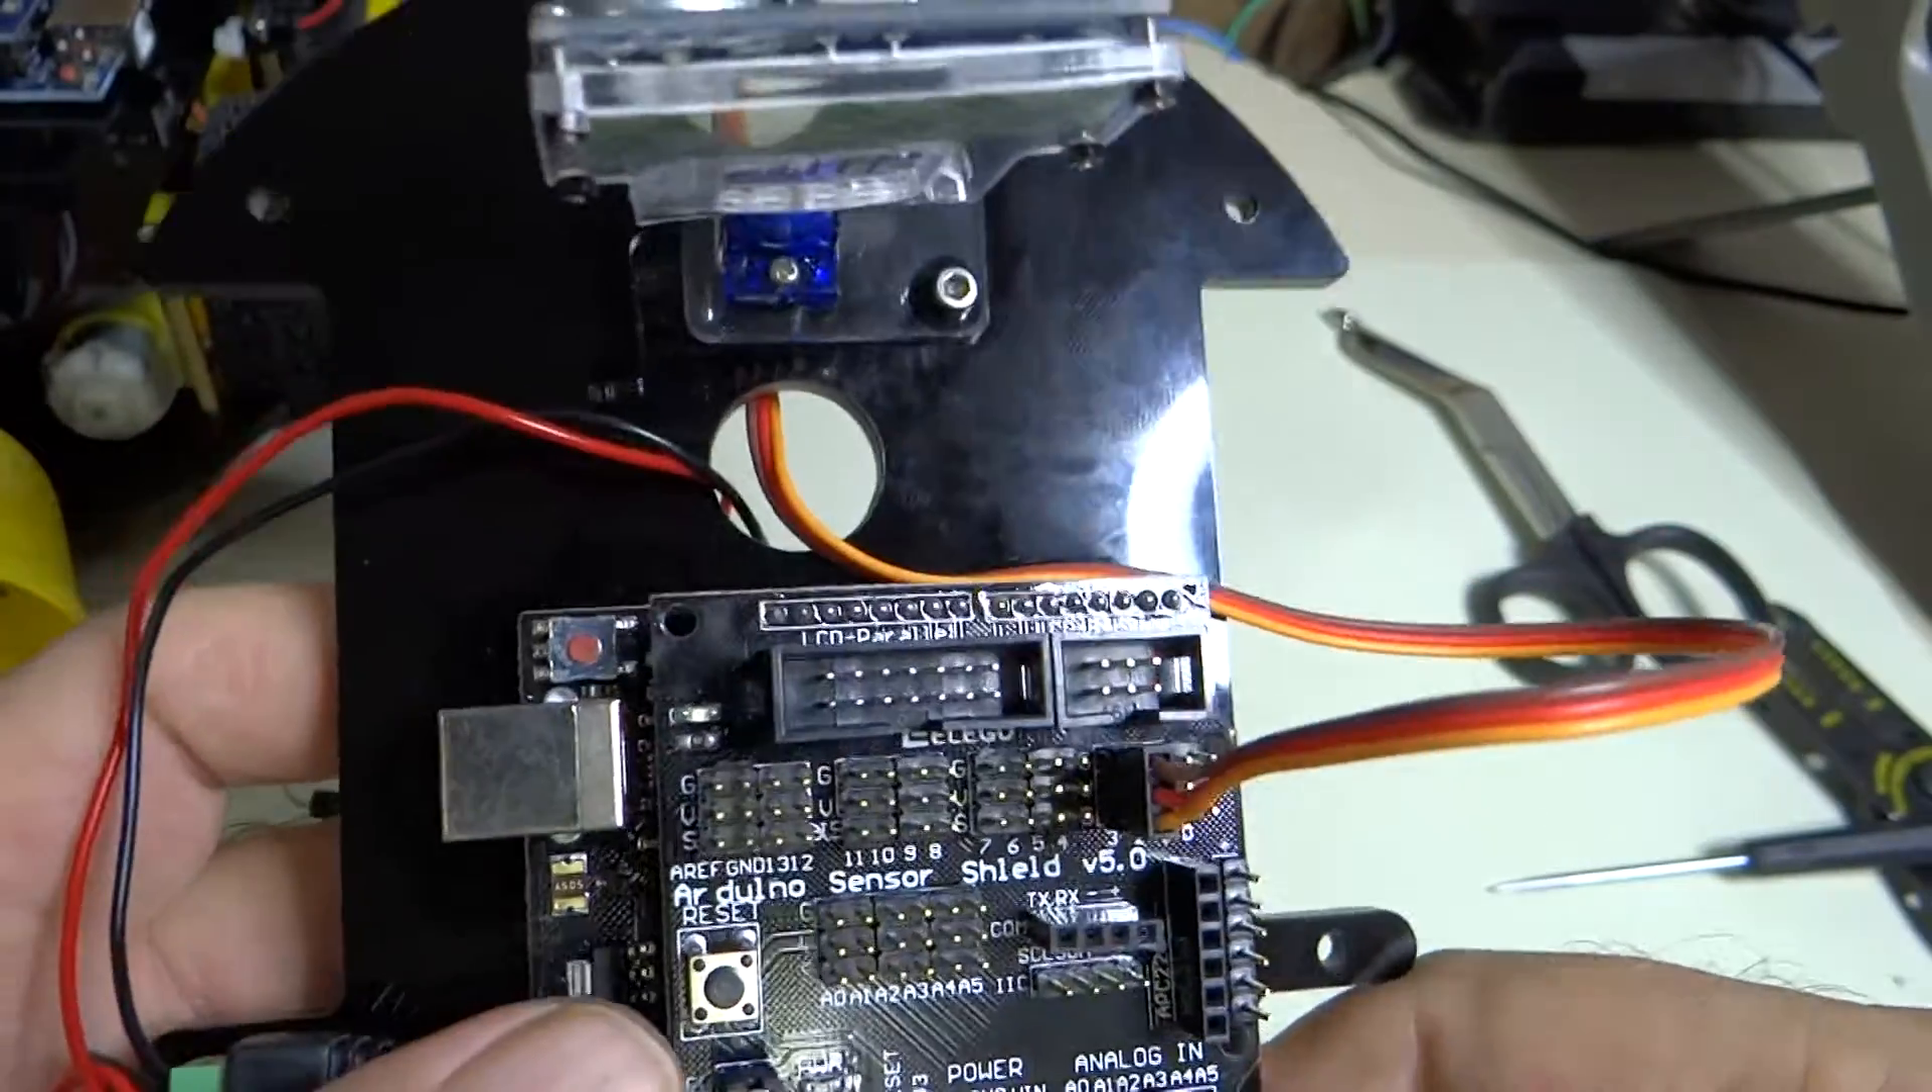And now our servo motor is wired.